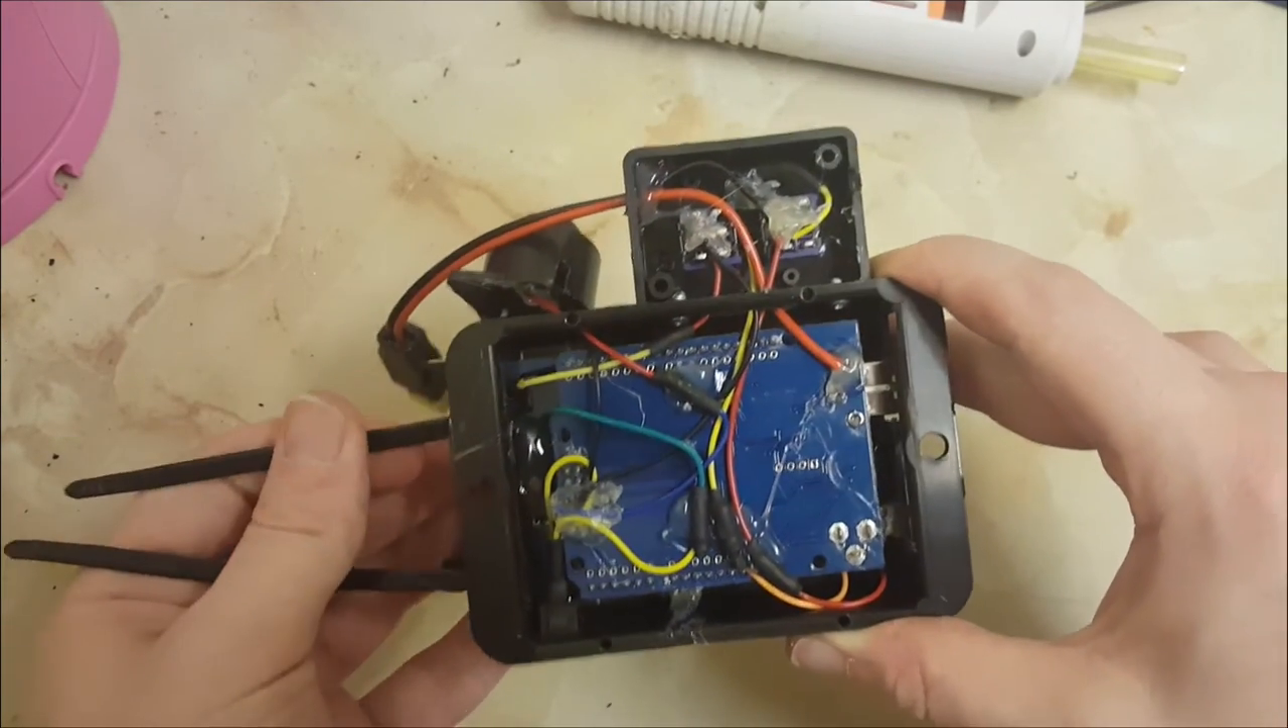There we go the cable ties are on now and I will attach the battery to those later.